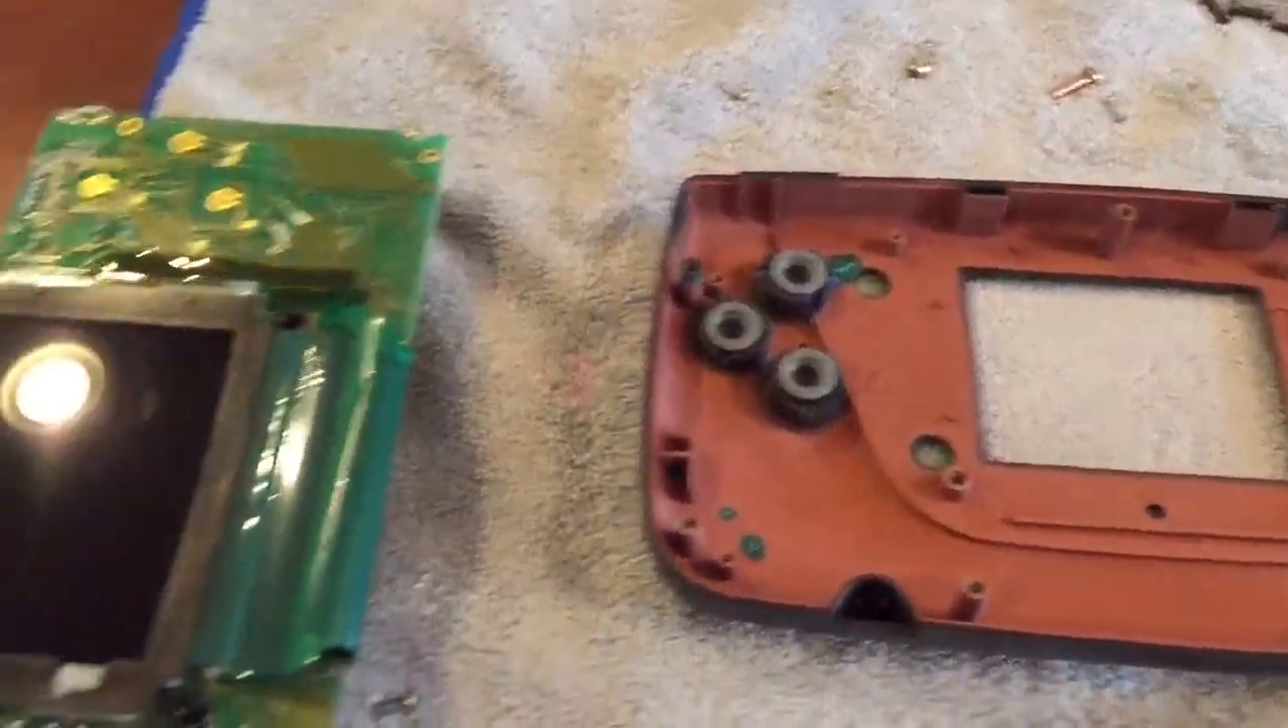So this is the game gear completely torn apart.